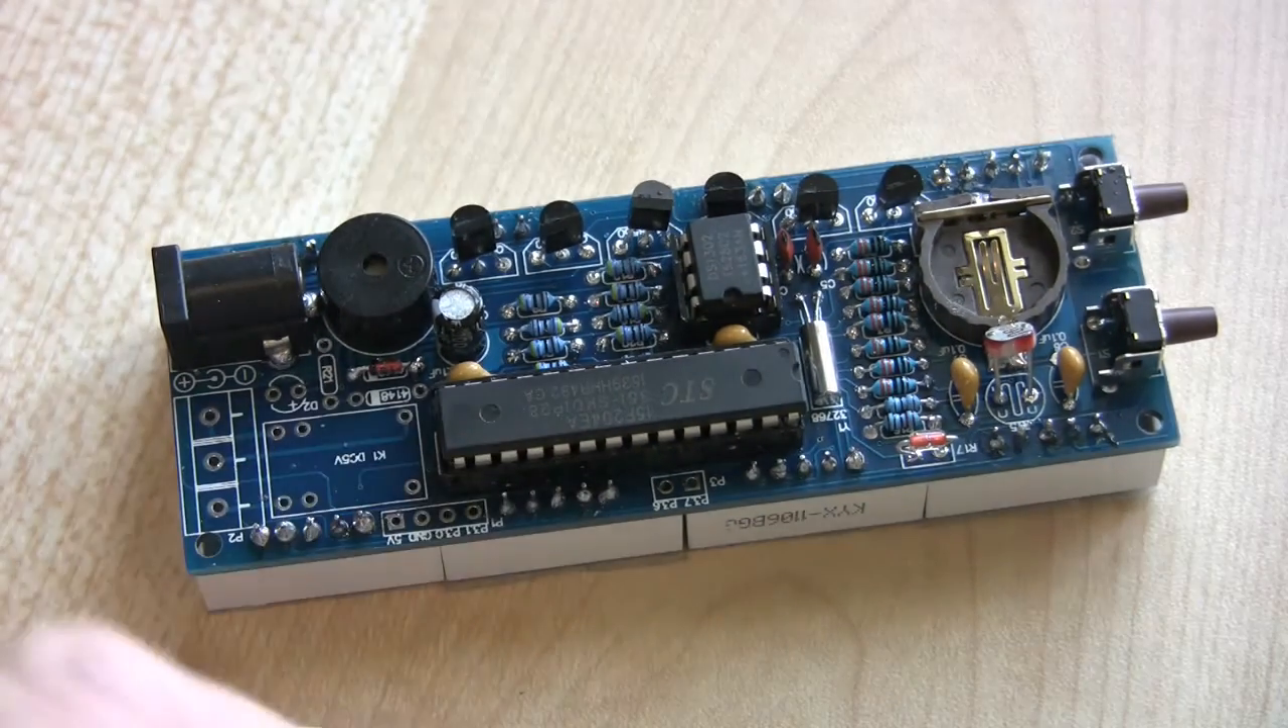Right well here's the moment of truth it's all assembled and to be fair well it's not all assembled I've just remembered I haven't put the little battery in but we'll do that before we switch it on.